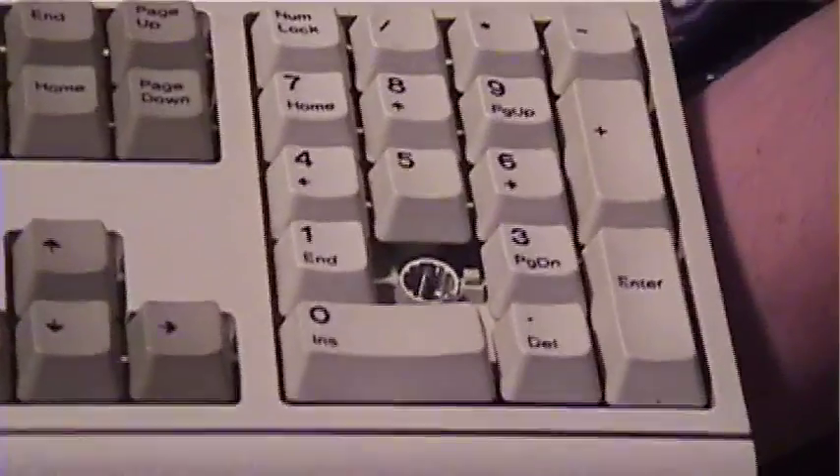Okay at long last we've finally finished this damn keyboard apart from the two key on the number pad.